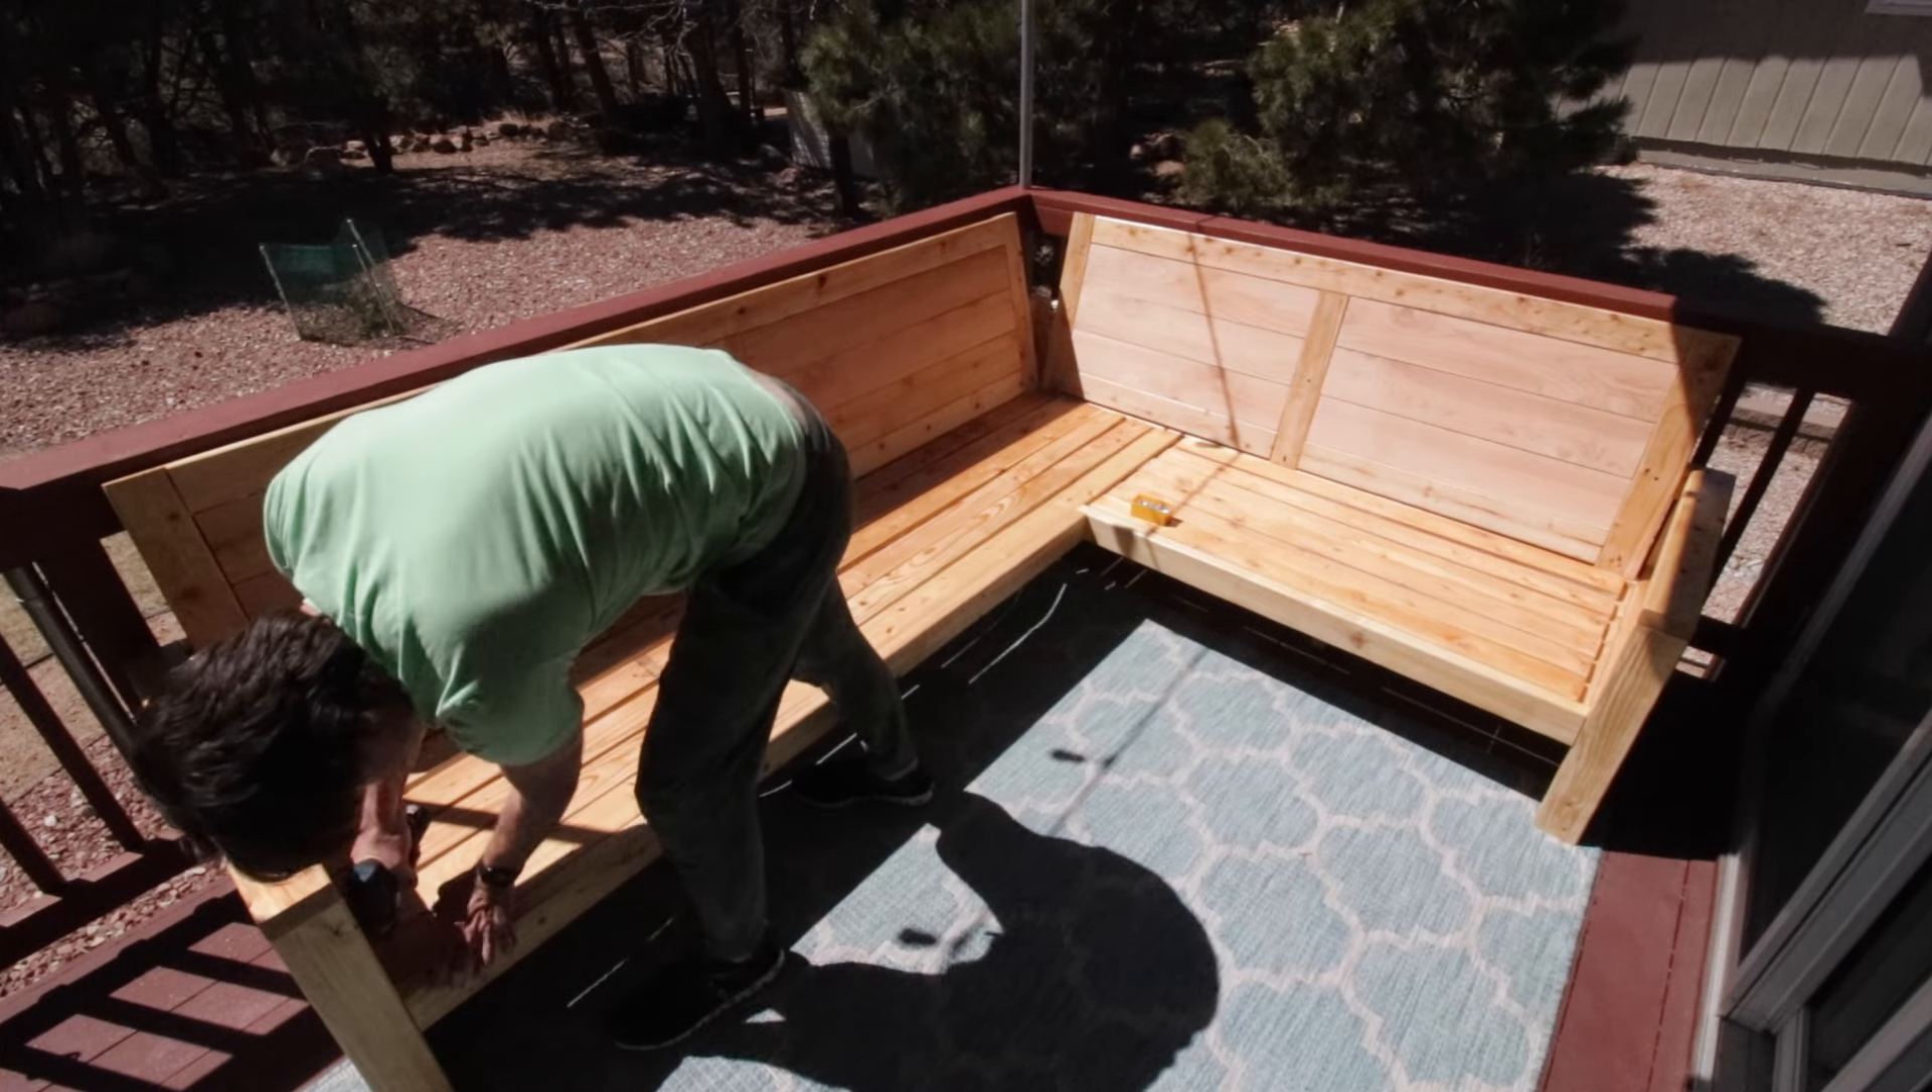Once that was done I then installed all of the seat slats, got them all nice and organized and then I just went around and screwed them in.